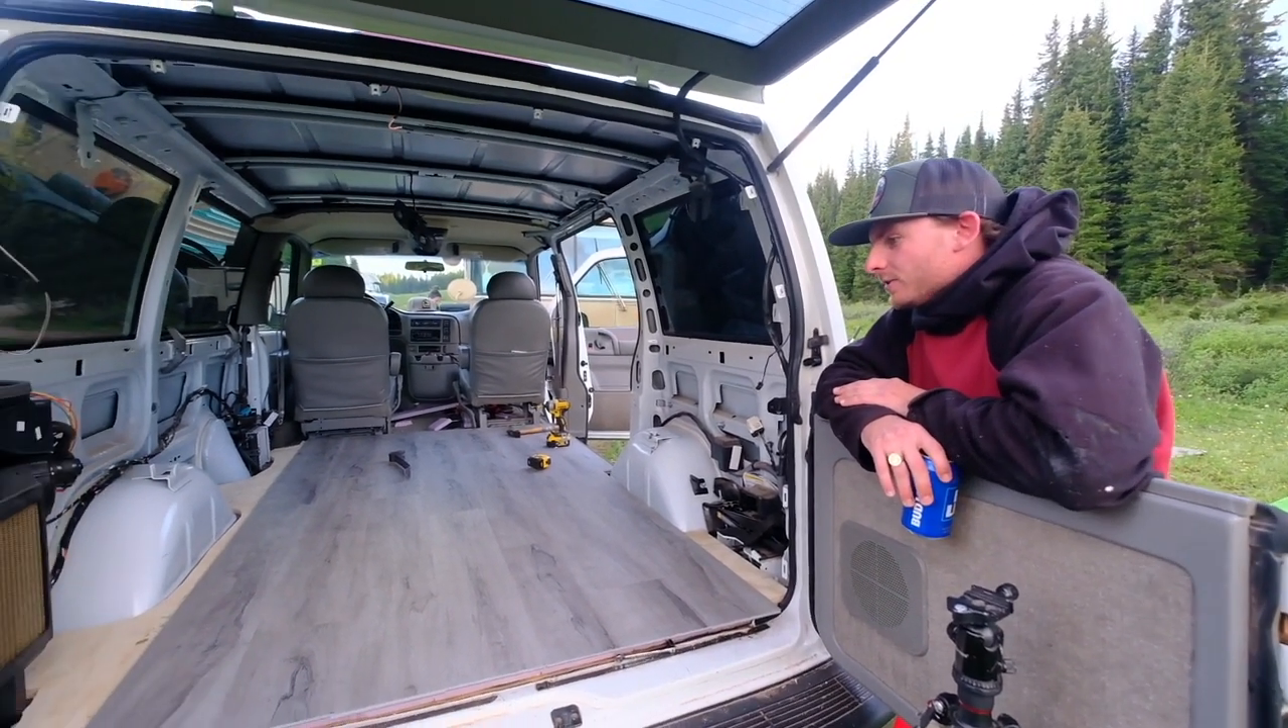Well, we took all the seats out, carpet, and all the trim, all the paneling.